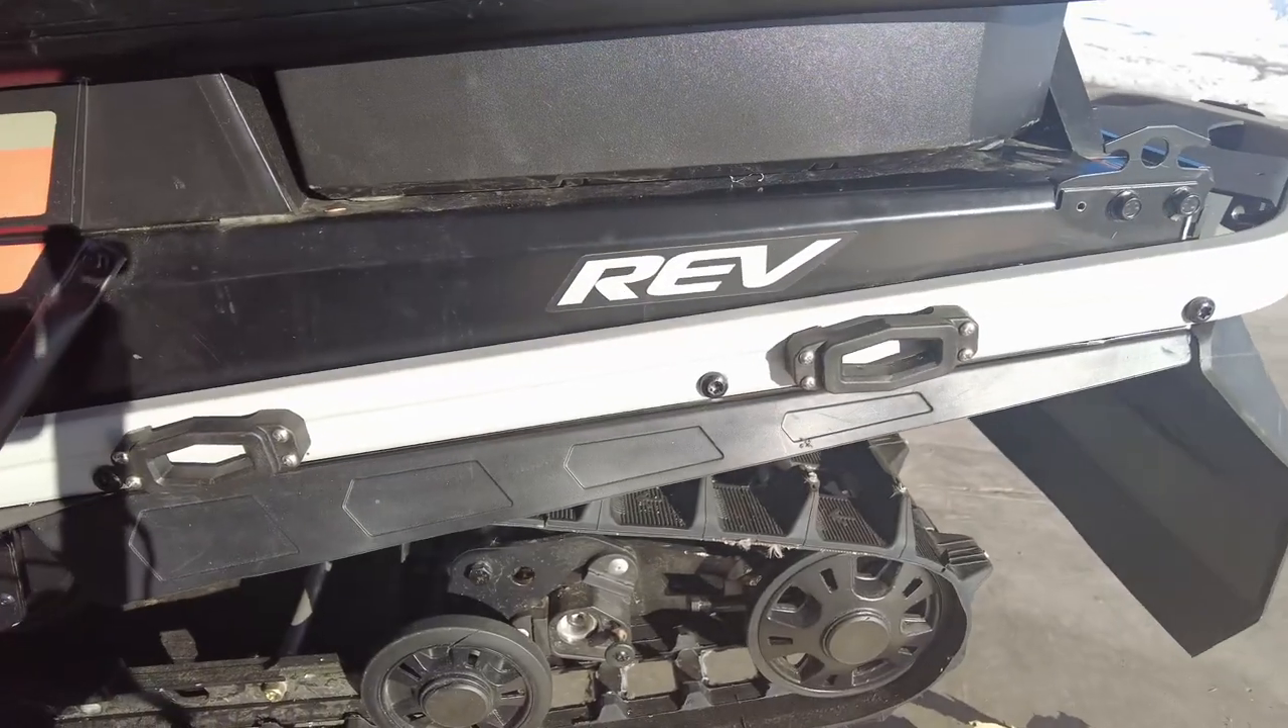There we go we got two link brackets mounted on the side of the bumper using riv nuts.